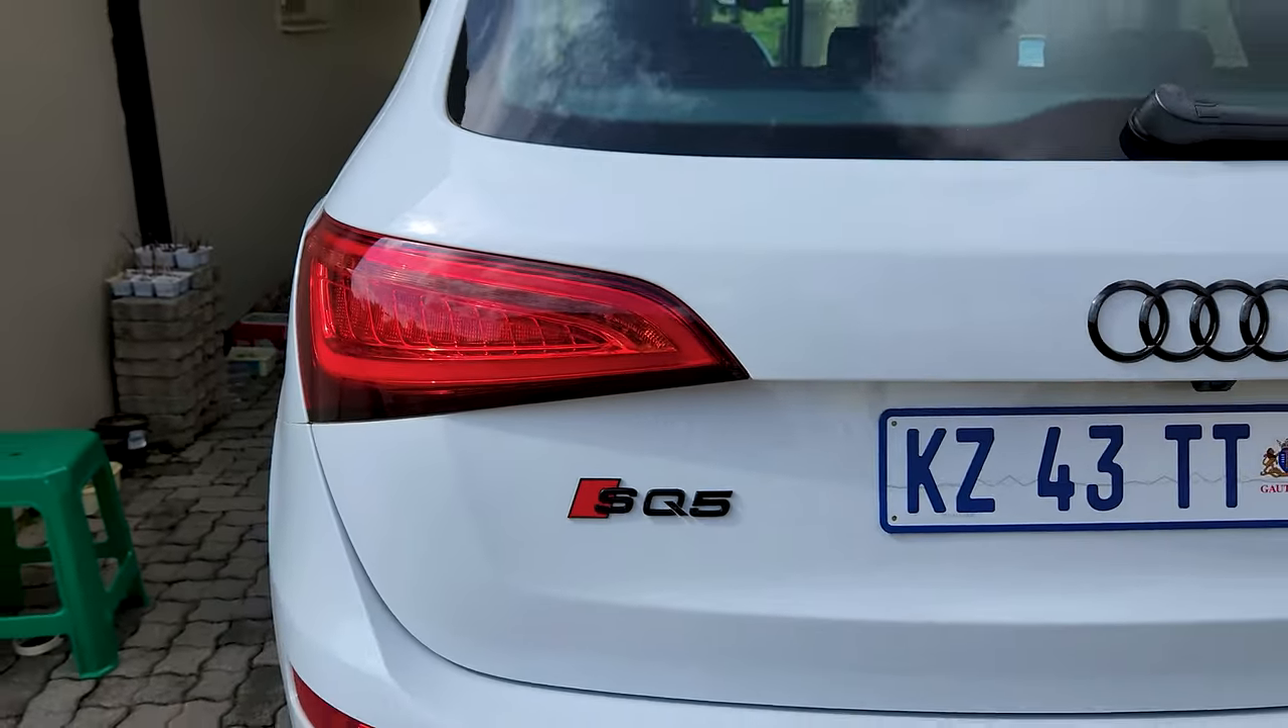And that was that, so the SQ5 badge is also on, so all the badges have now been placed on the car, got our ring there and then we have the SQ5.